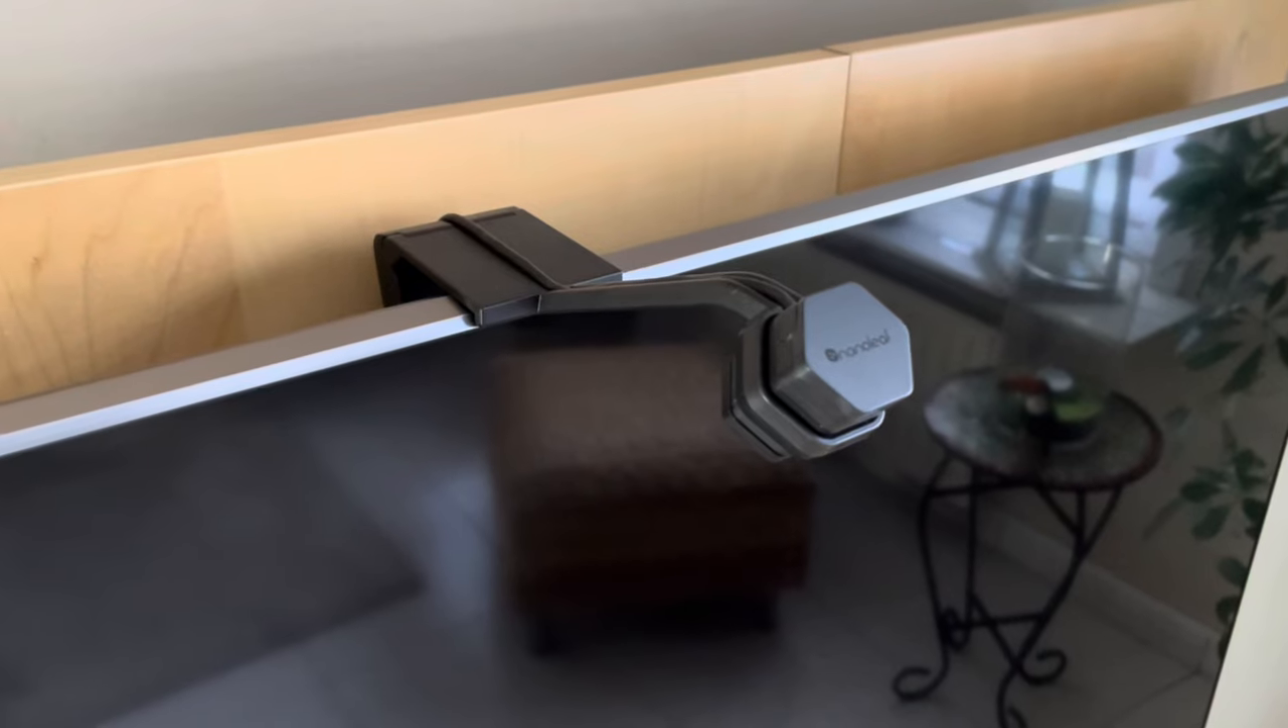Now the camera is mounted on top as well it sticks out a little bit.